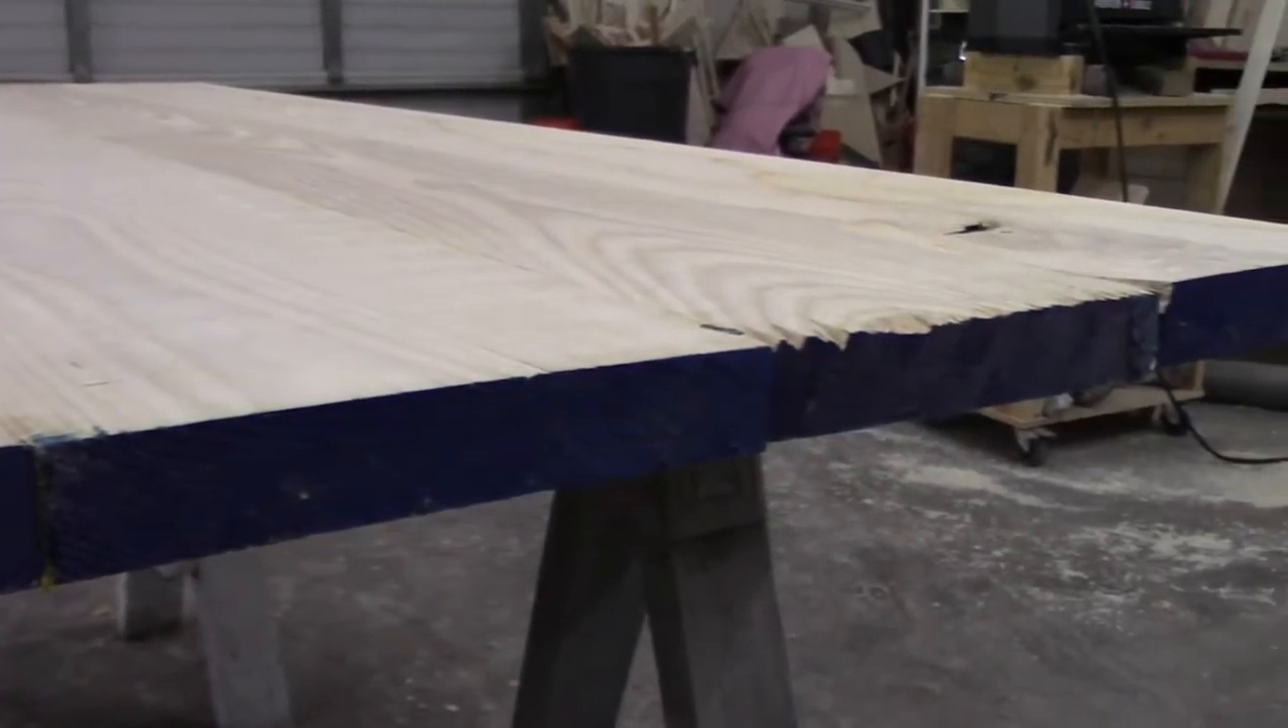And here's the table top glued up all the boards cut and glued up and ready for flattening.